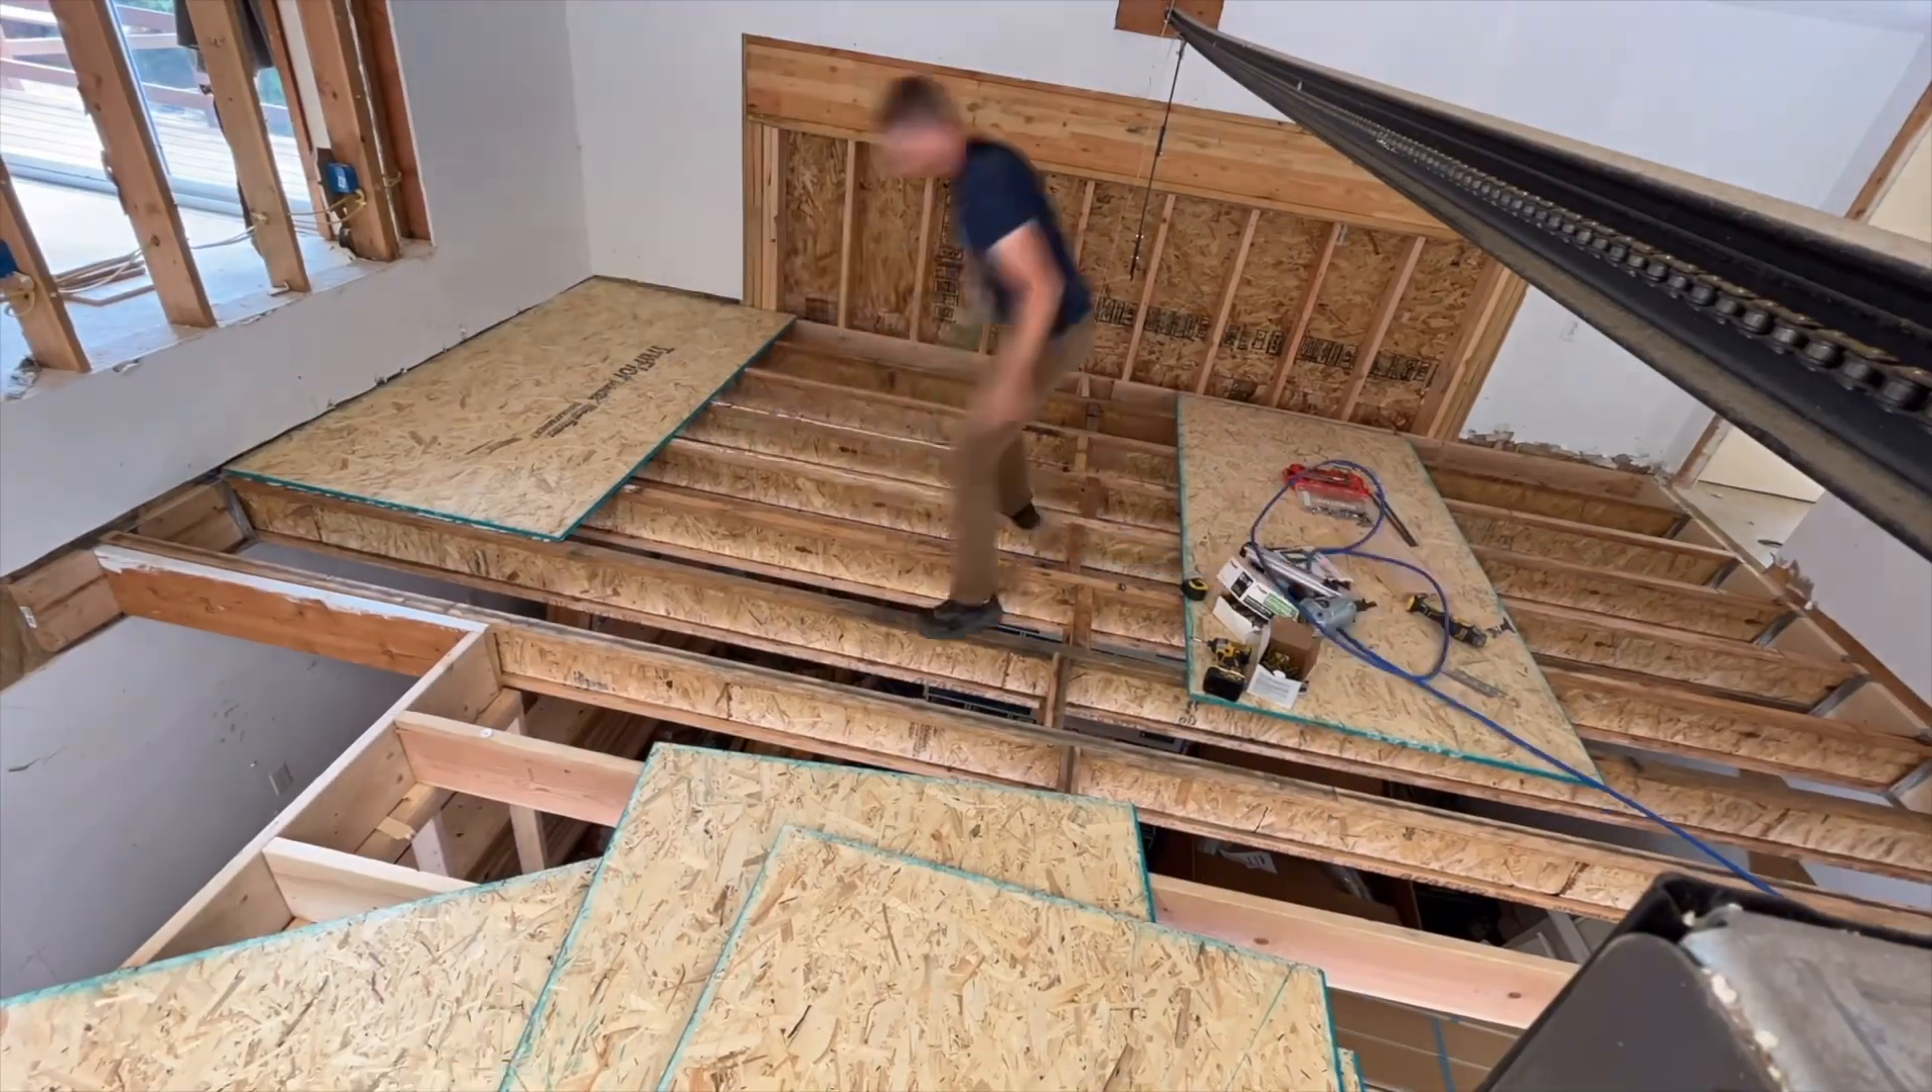And uh so i started putting up some of this subfloor here just using a tongue and groove and pretty easy to put down just gluing and nailing it in and started getting that done.